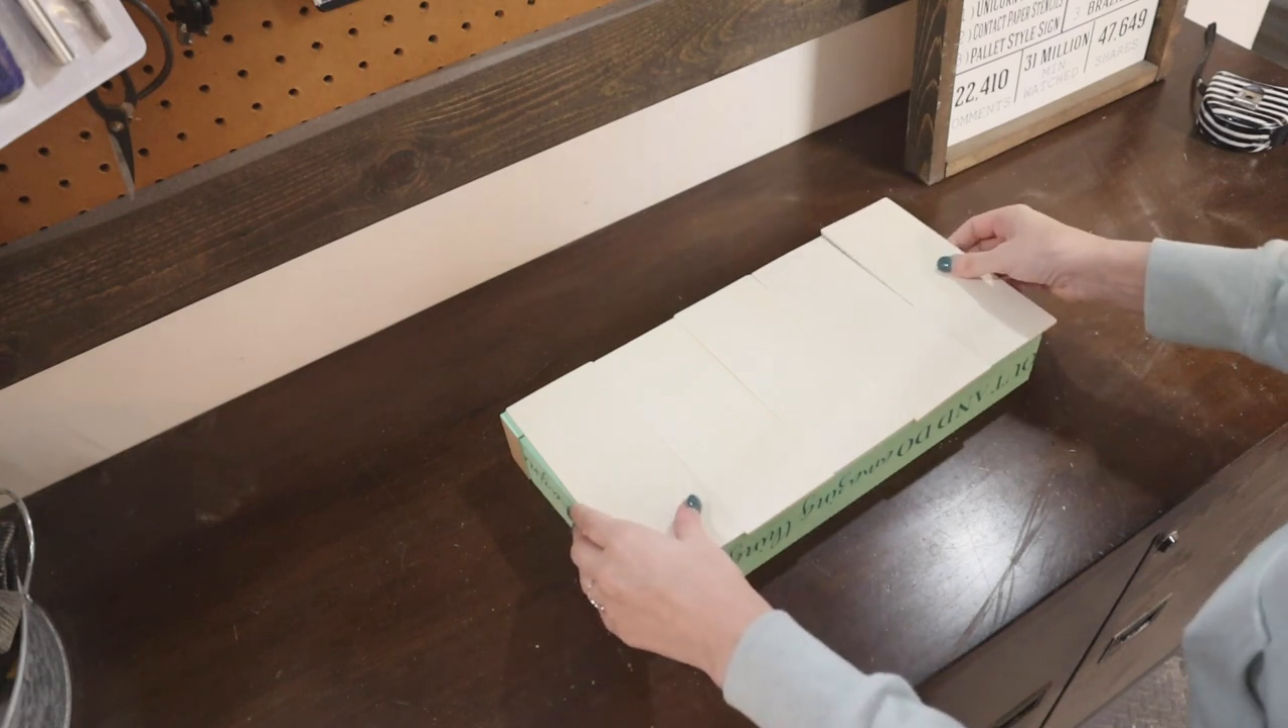These are about the right length but this last one here is hanging off the end here.